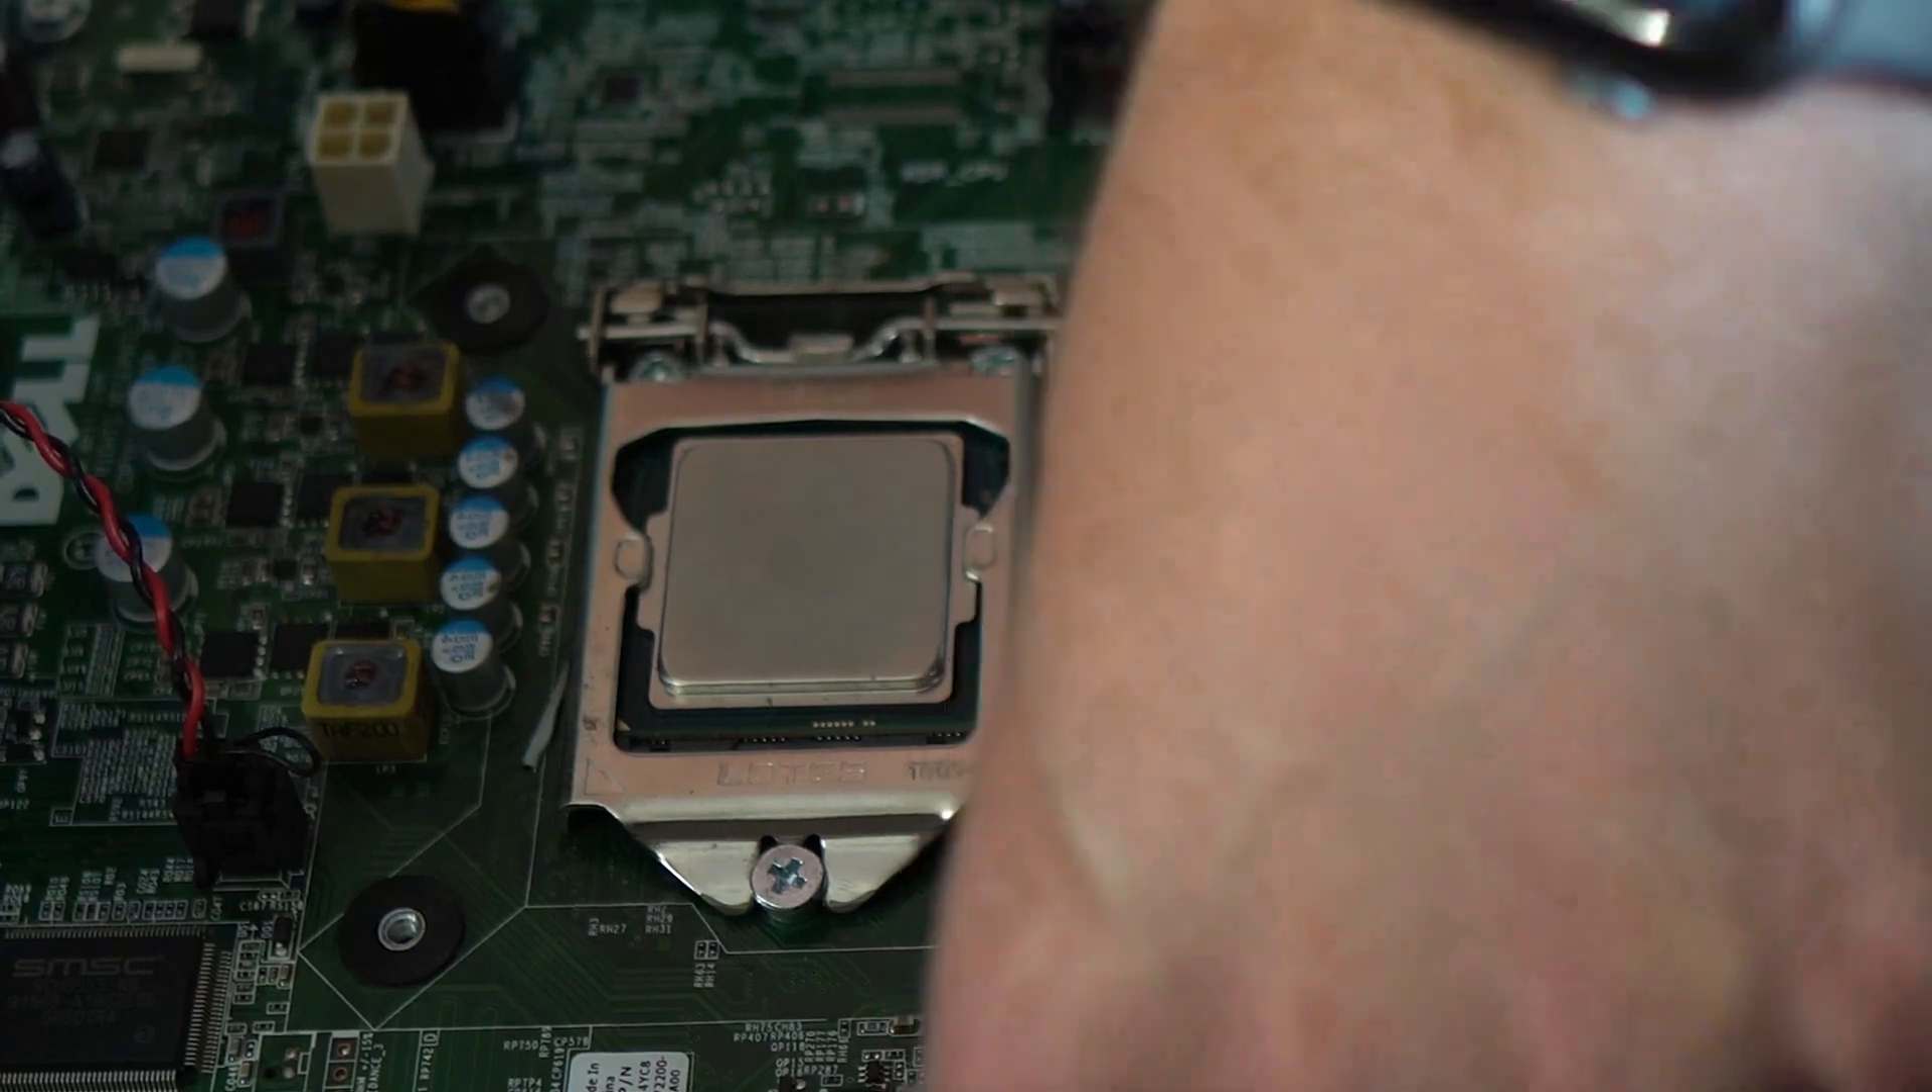Cpu is now installed.